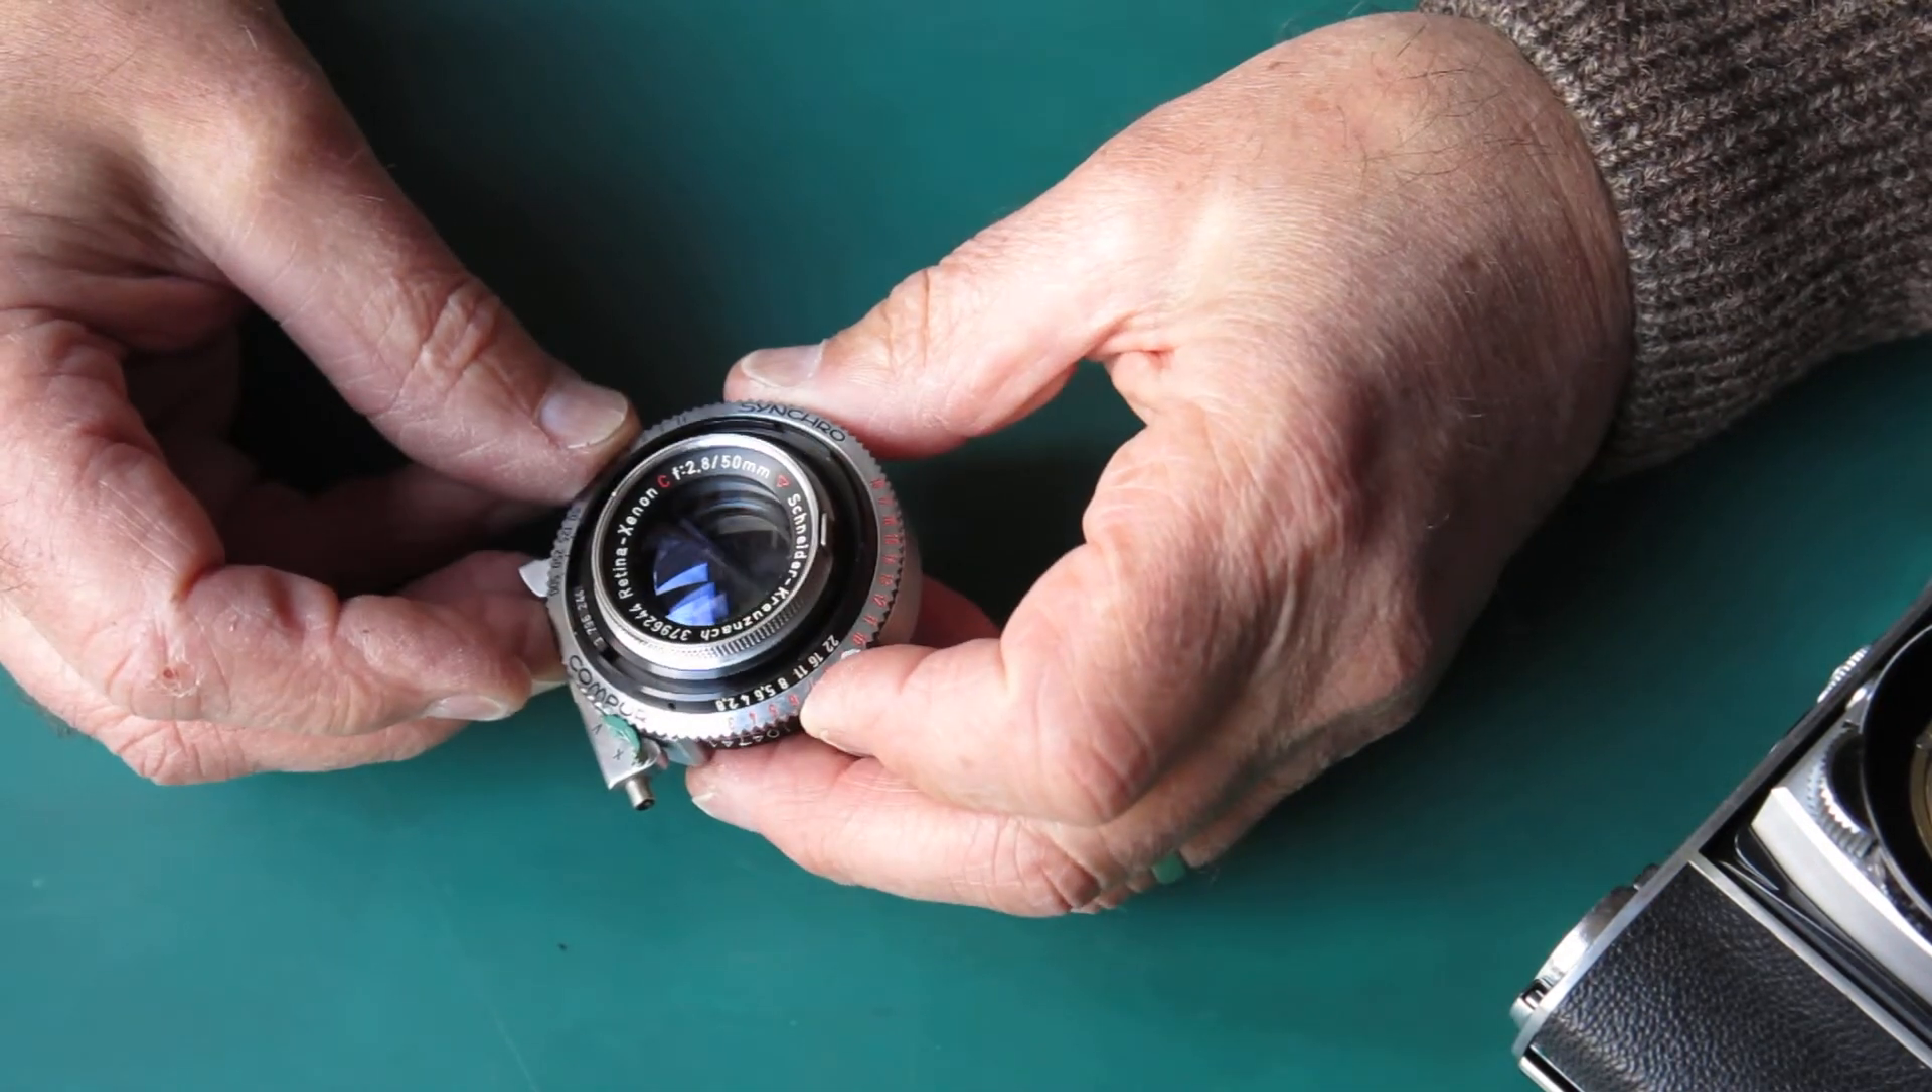So there's our shutter removed from the camera body.